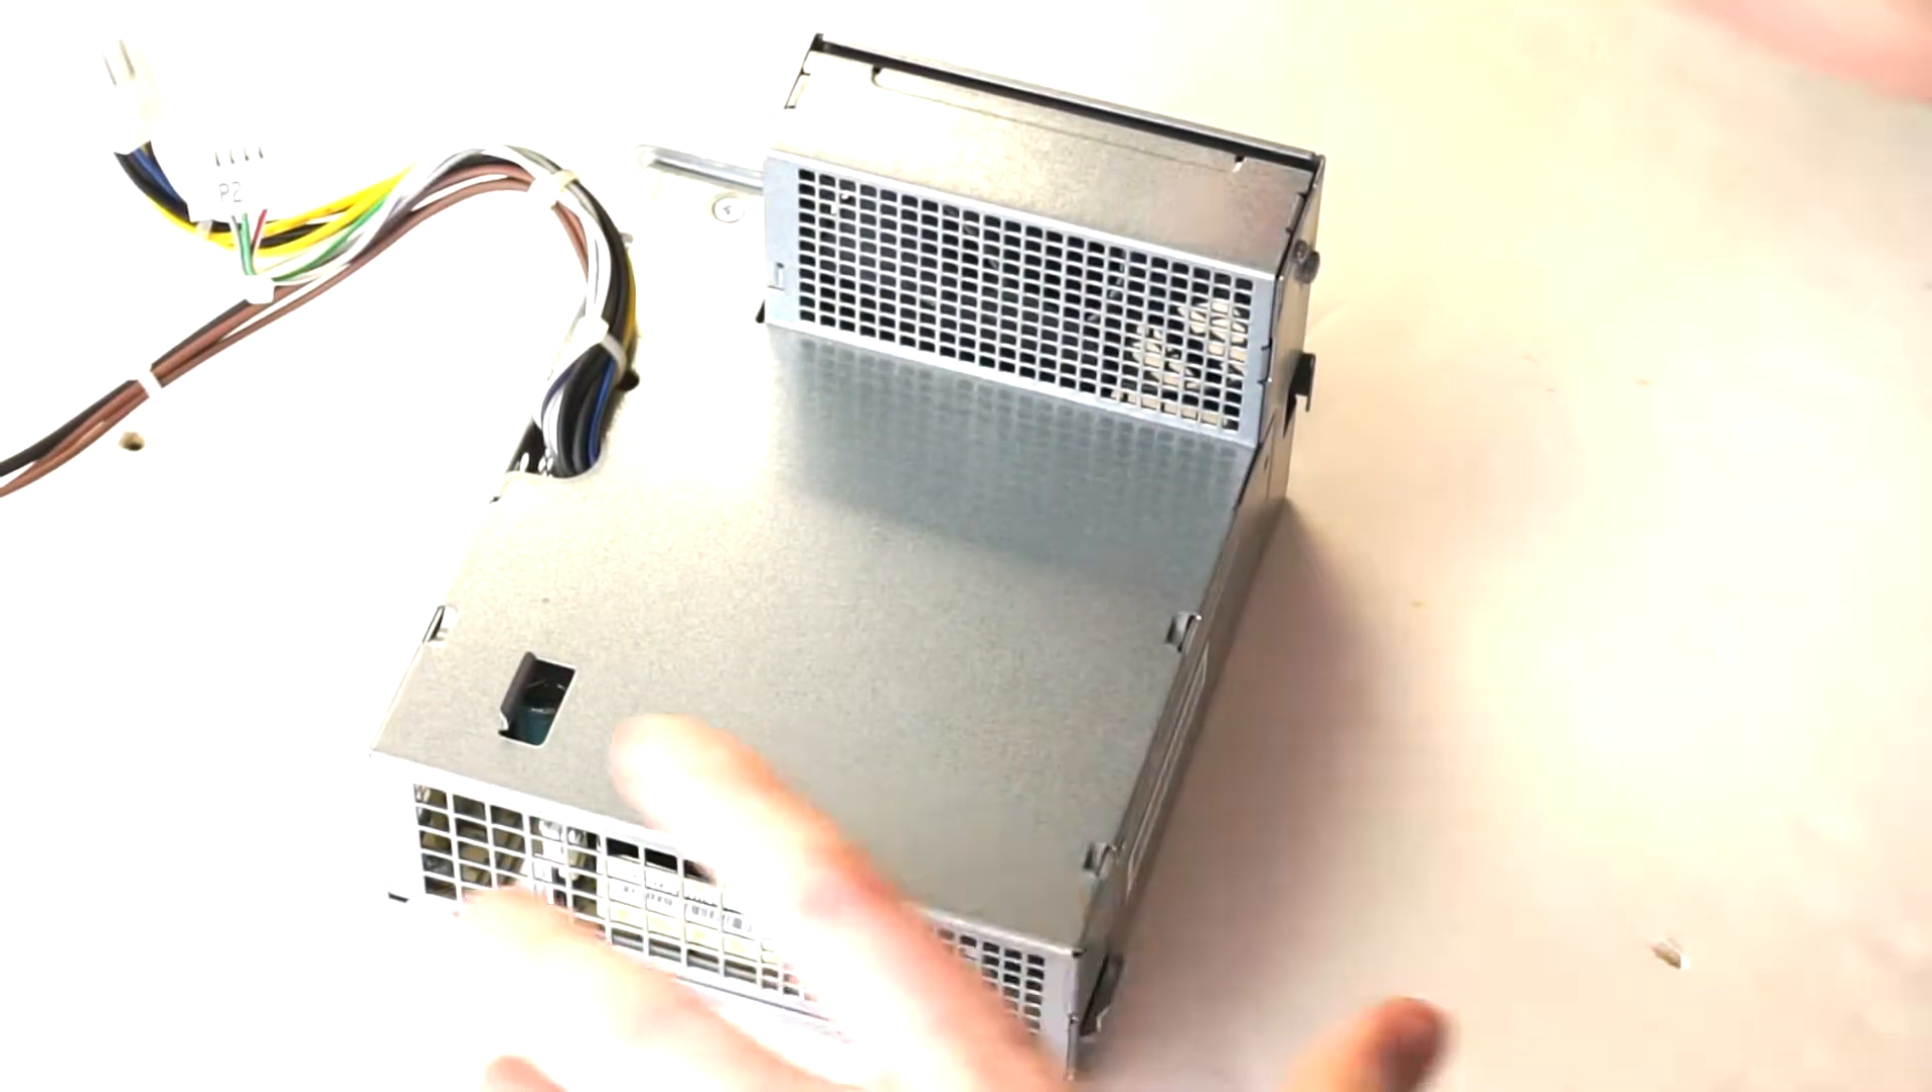Okay so here we have the power supply removed from the computer and I've never opened one of these before so I'm just going to go by what I see.